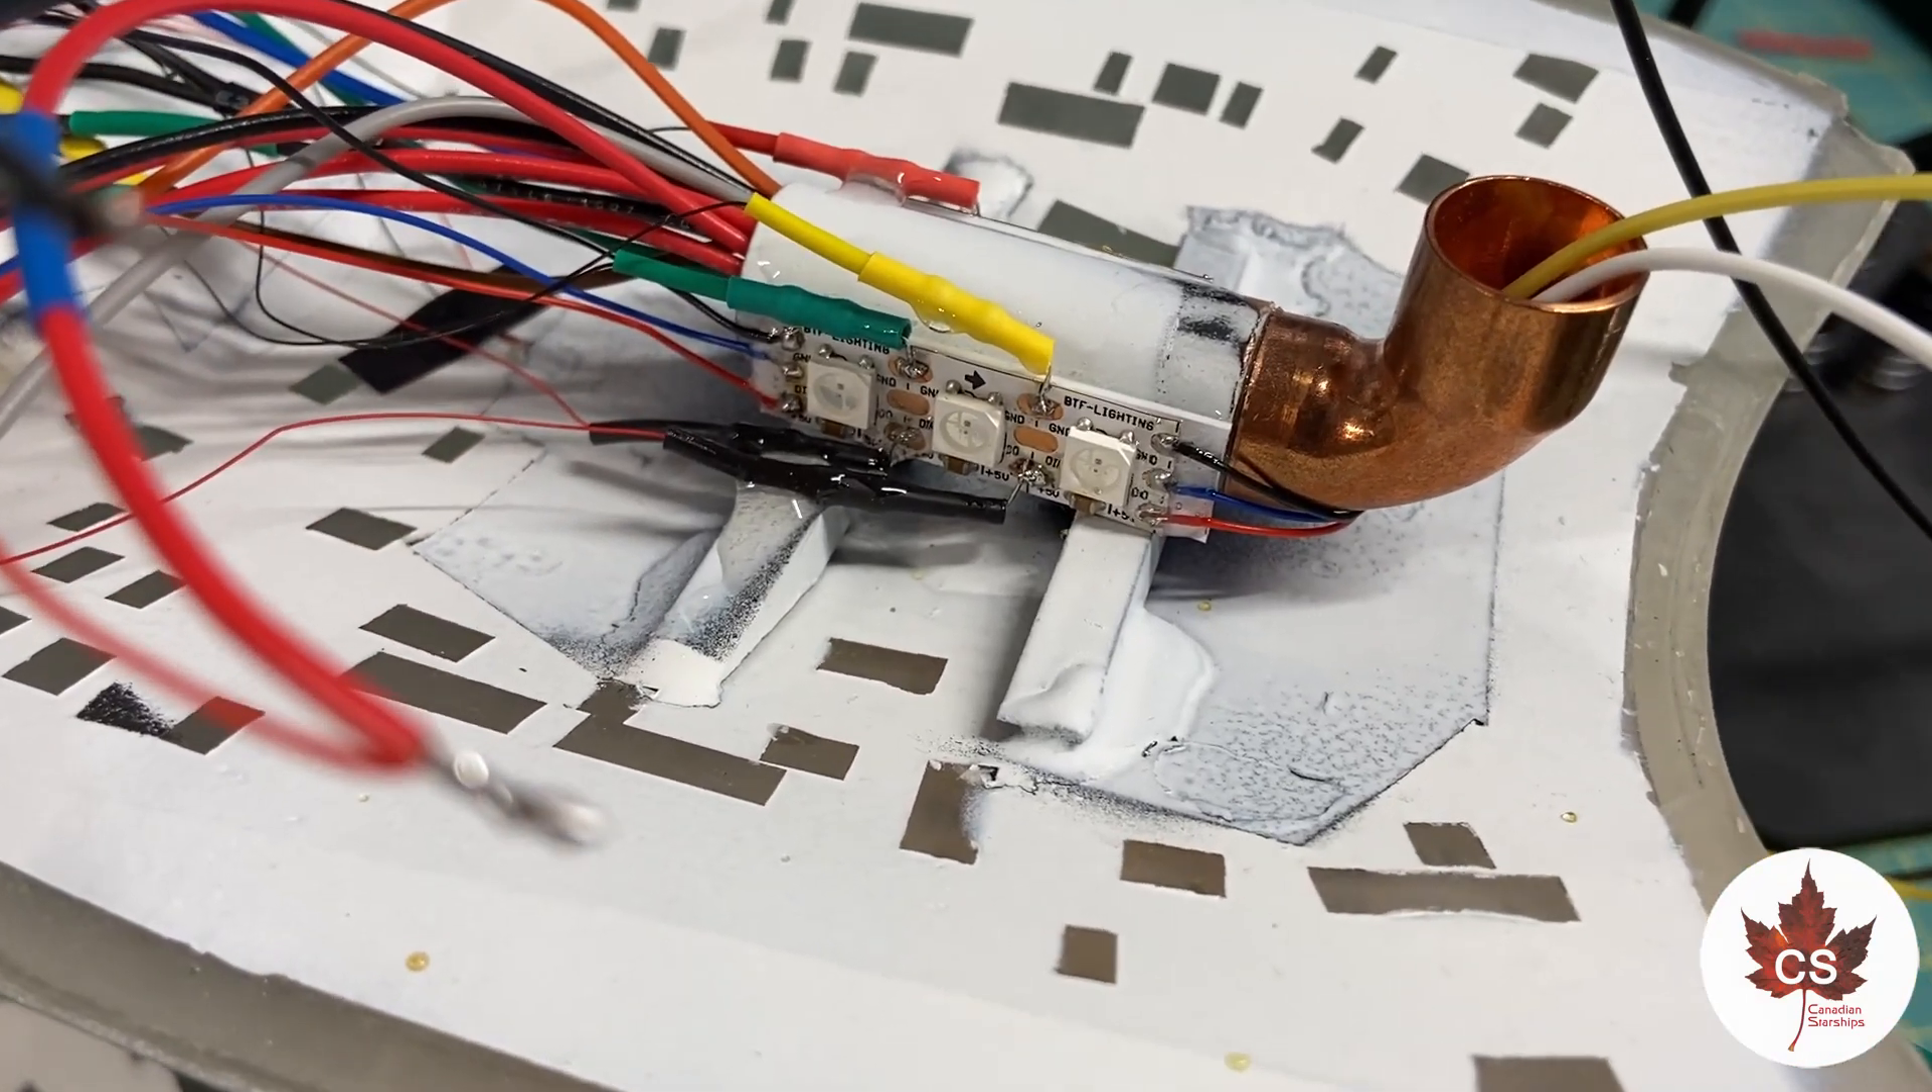I've added LED lights onto the side of the post mount just to give a little bit of extra light in the front section of that secondary hall.